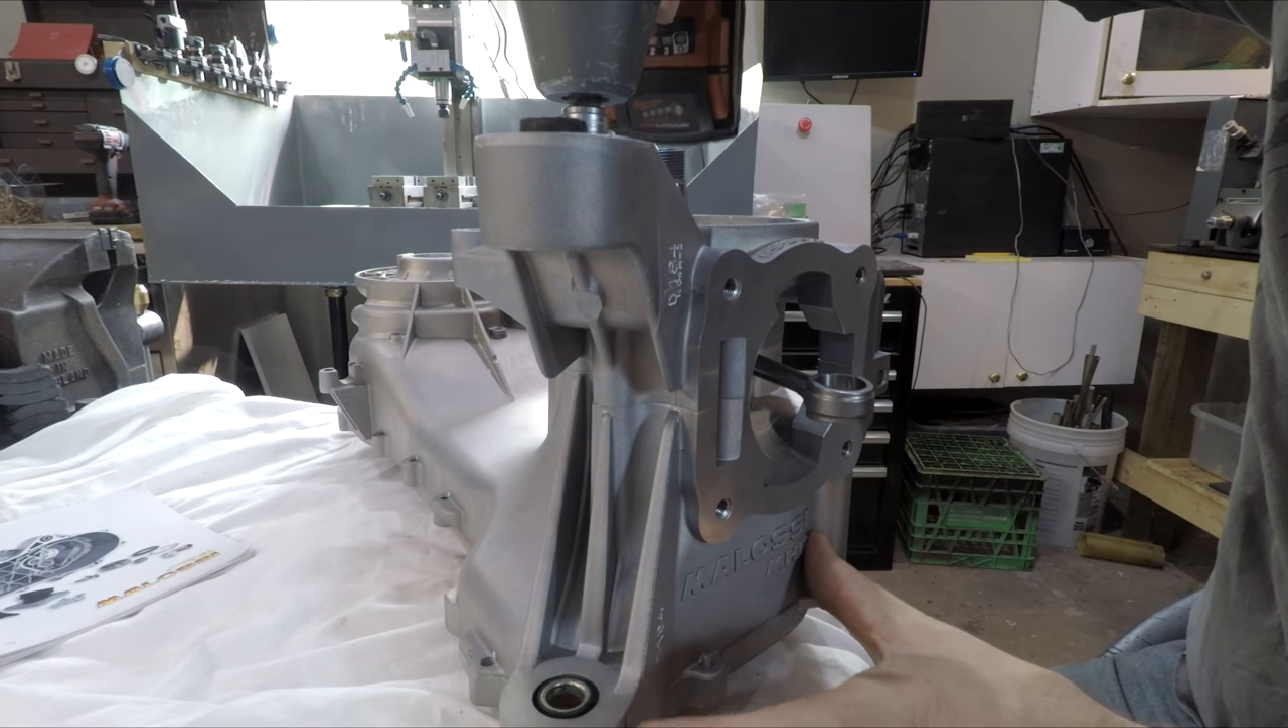The case halves are already together.